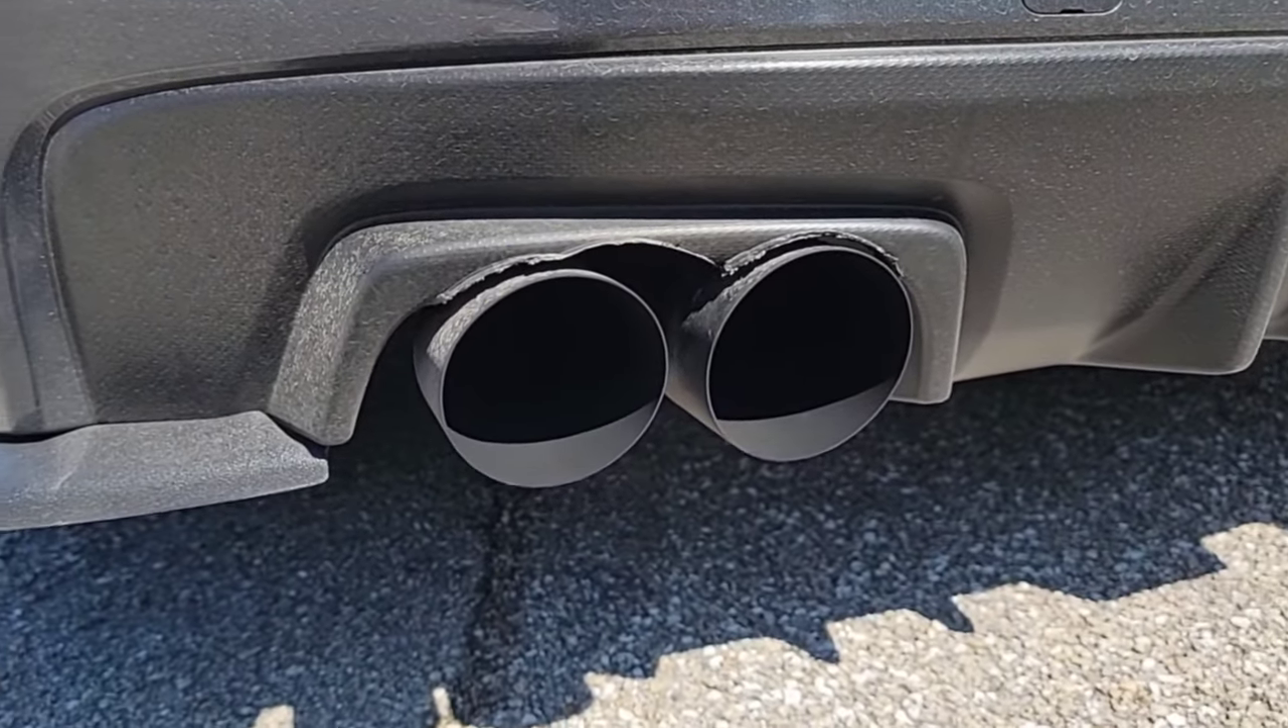As you can see, now the bumper doesn't look so hot, and you got these gaps.